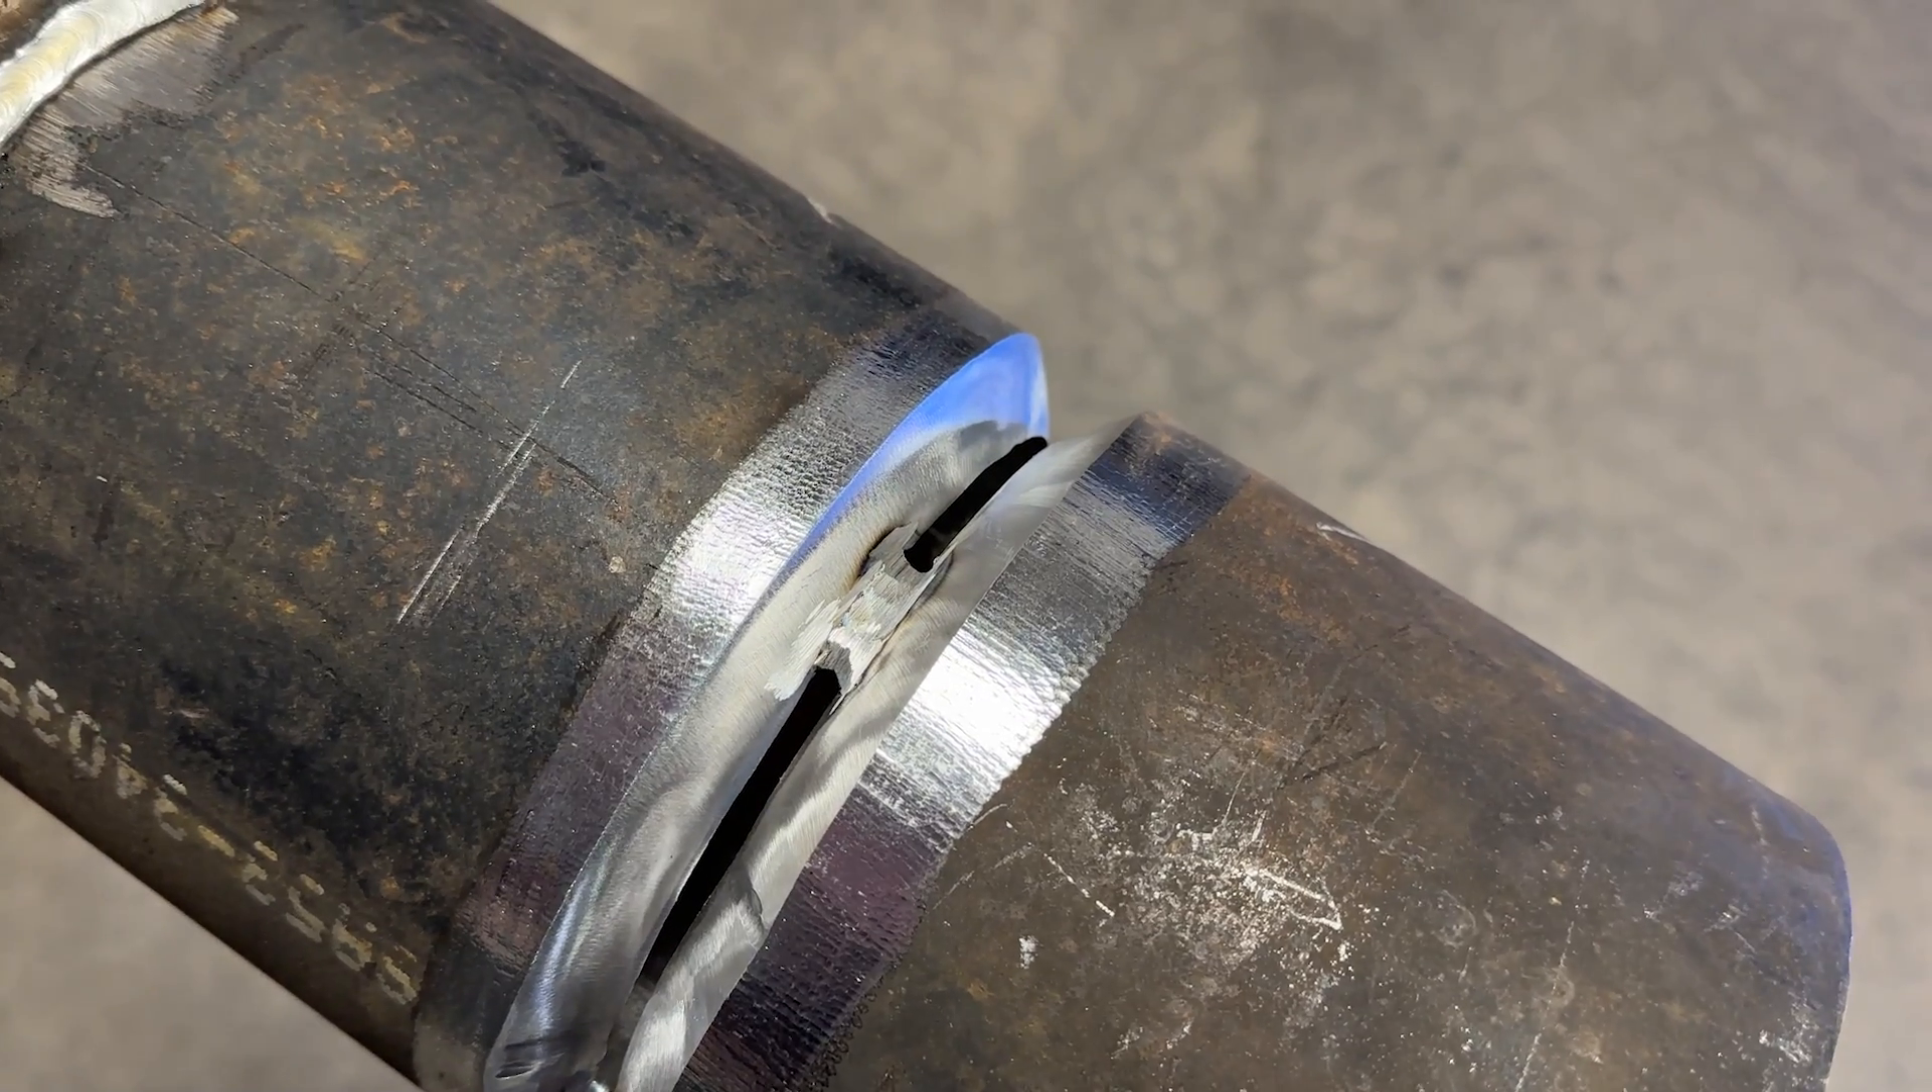Now we got the pipe tacked up we've got in the 5g position where it's running horizontal with the ground right so we've got a nice fit up we've got everything cleaned up.